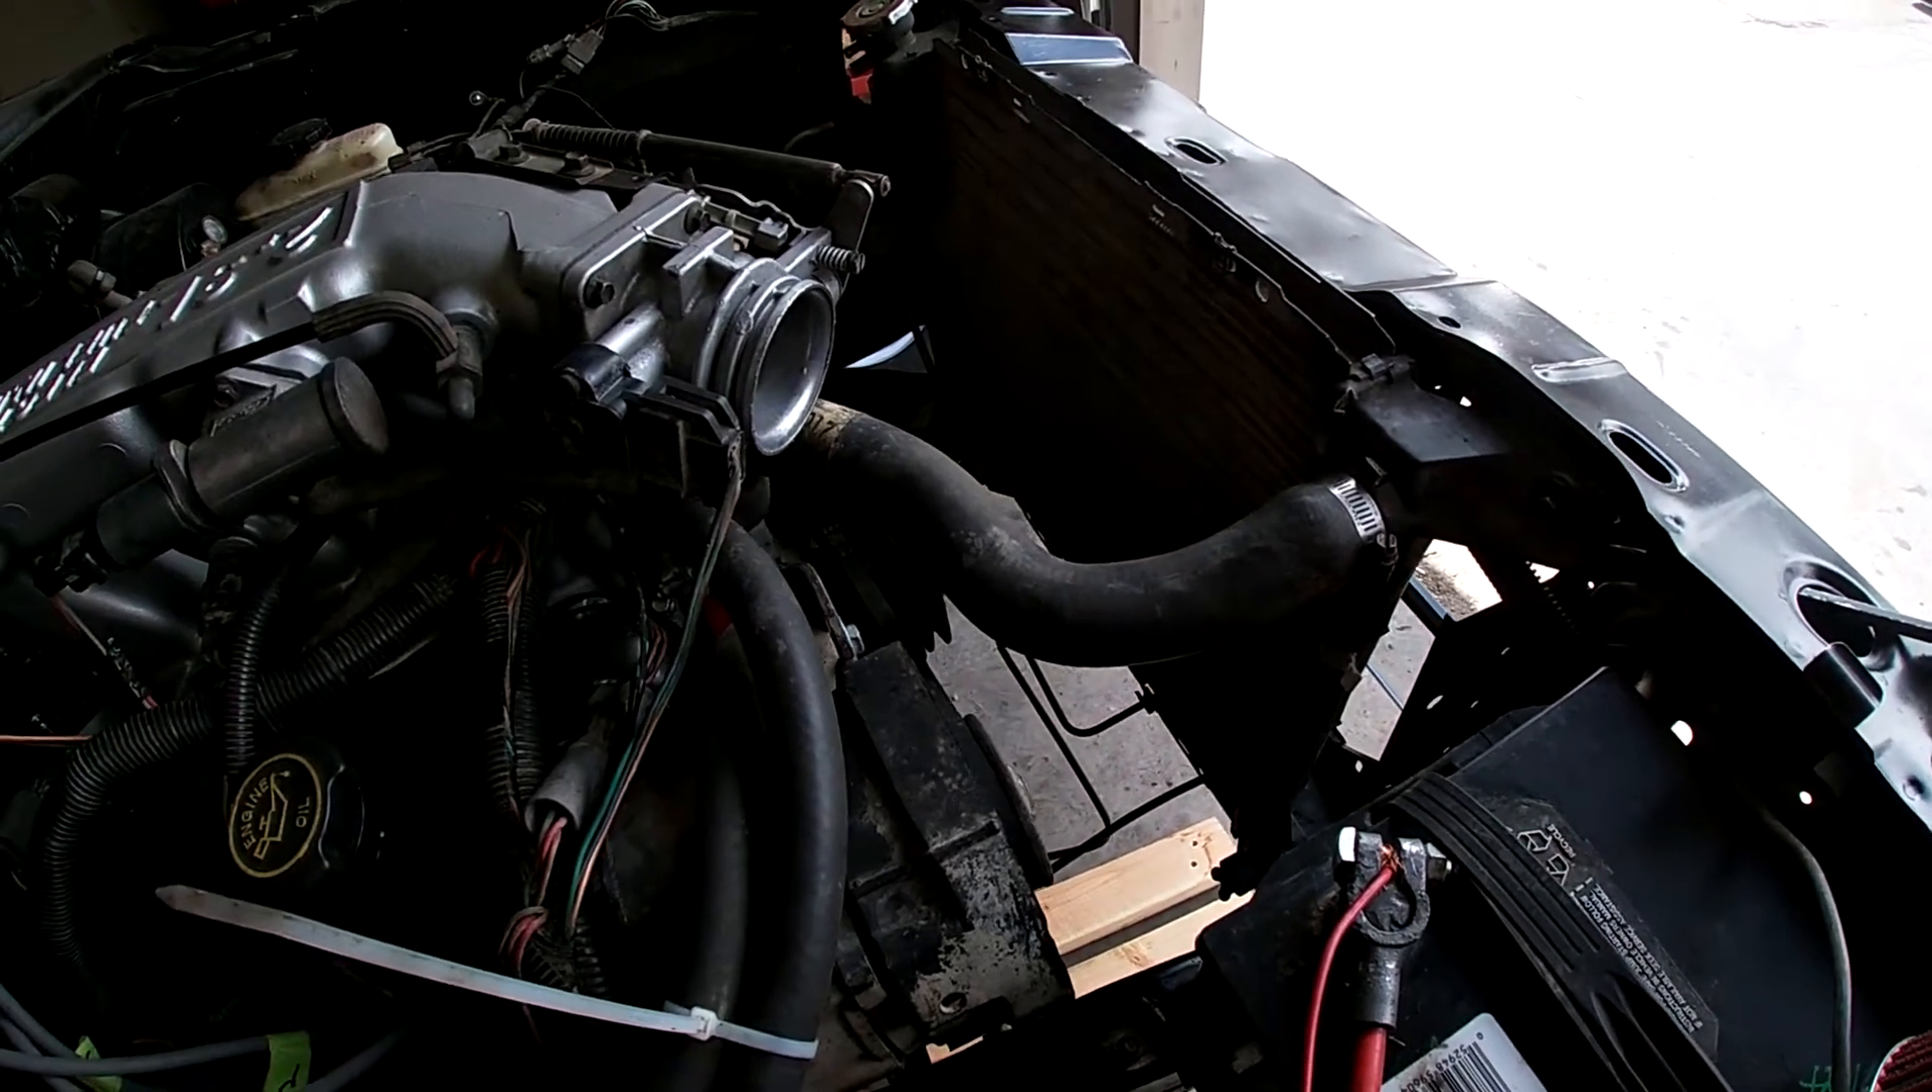The other thing is my cooling fan as you guys can tell i still don't have one in there yet.